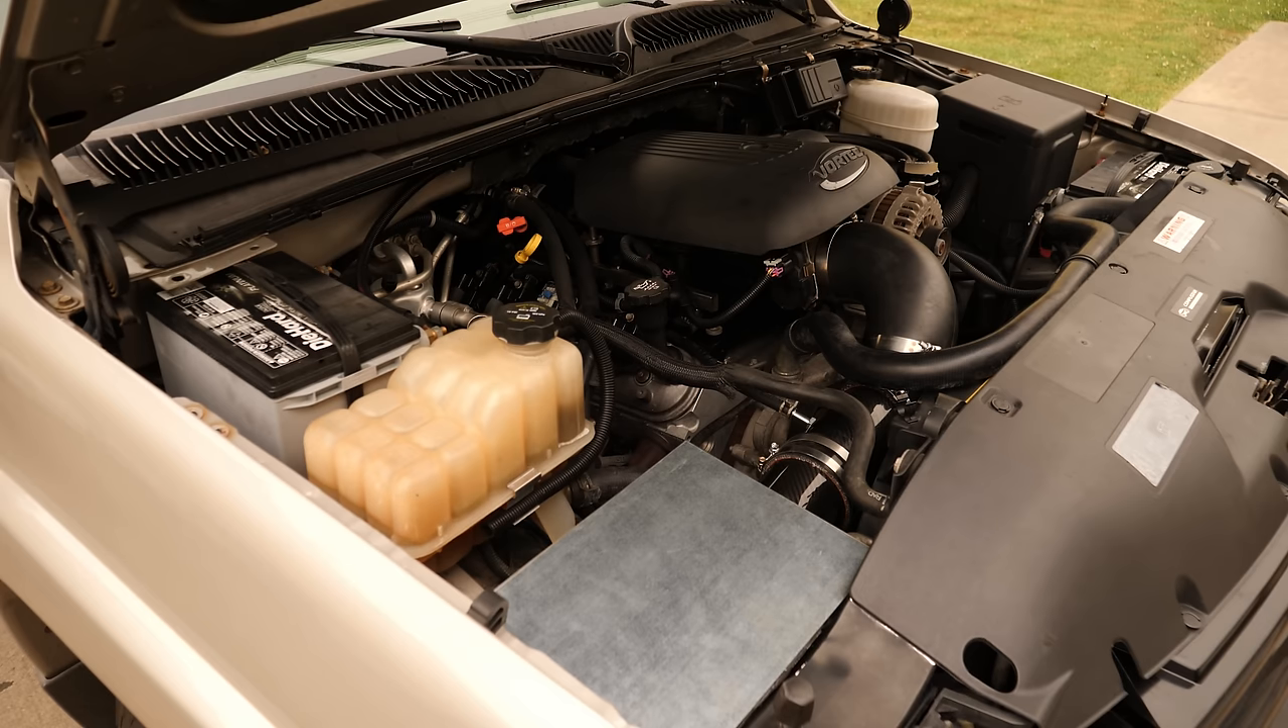Look at that. Got our factory engine cover back.